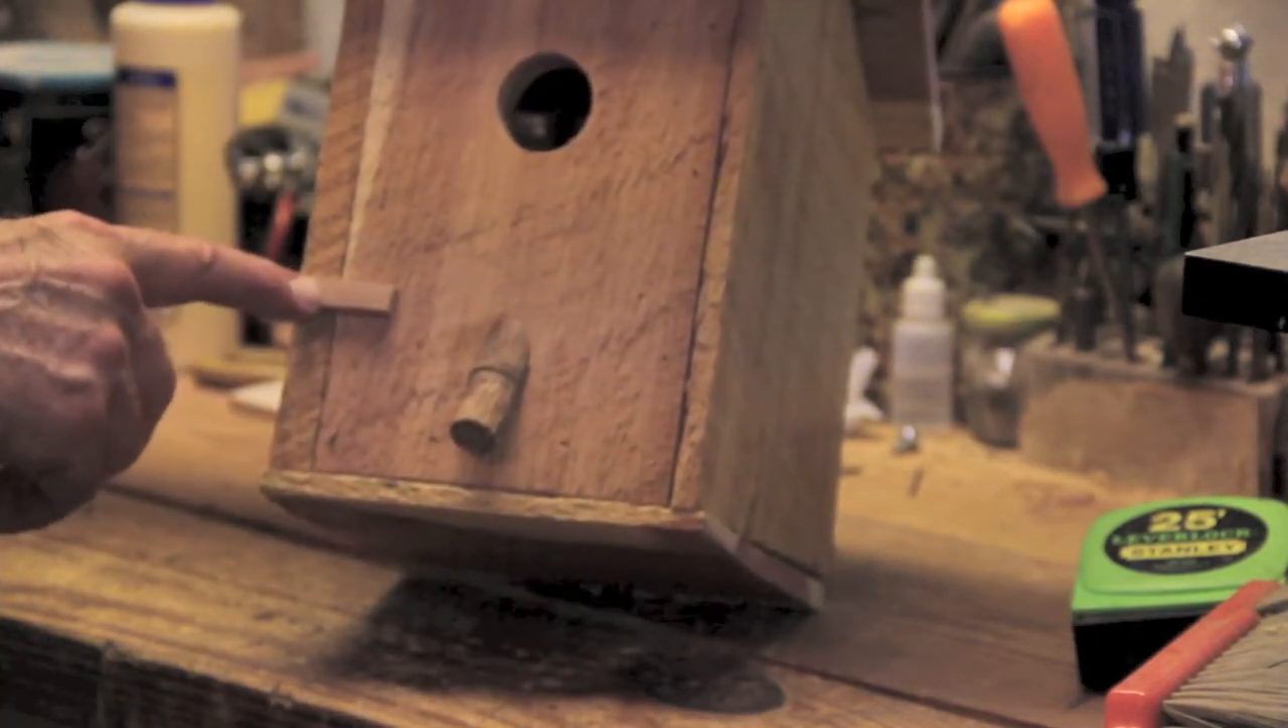I added a latch for my door the door won't open until you turn it open.